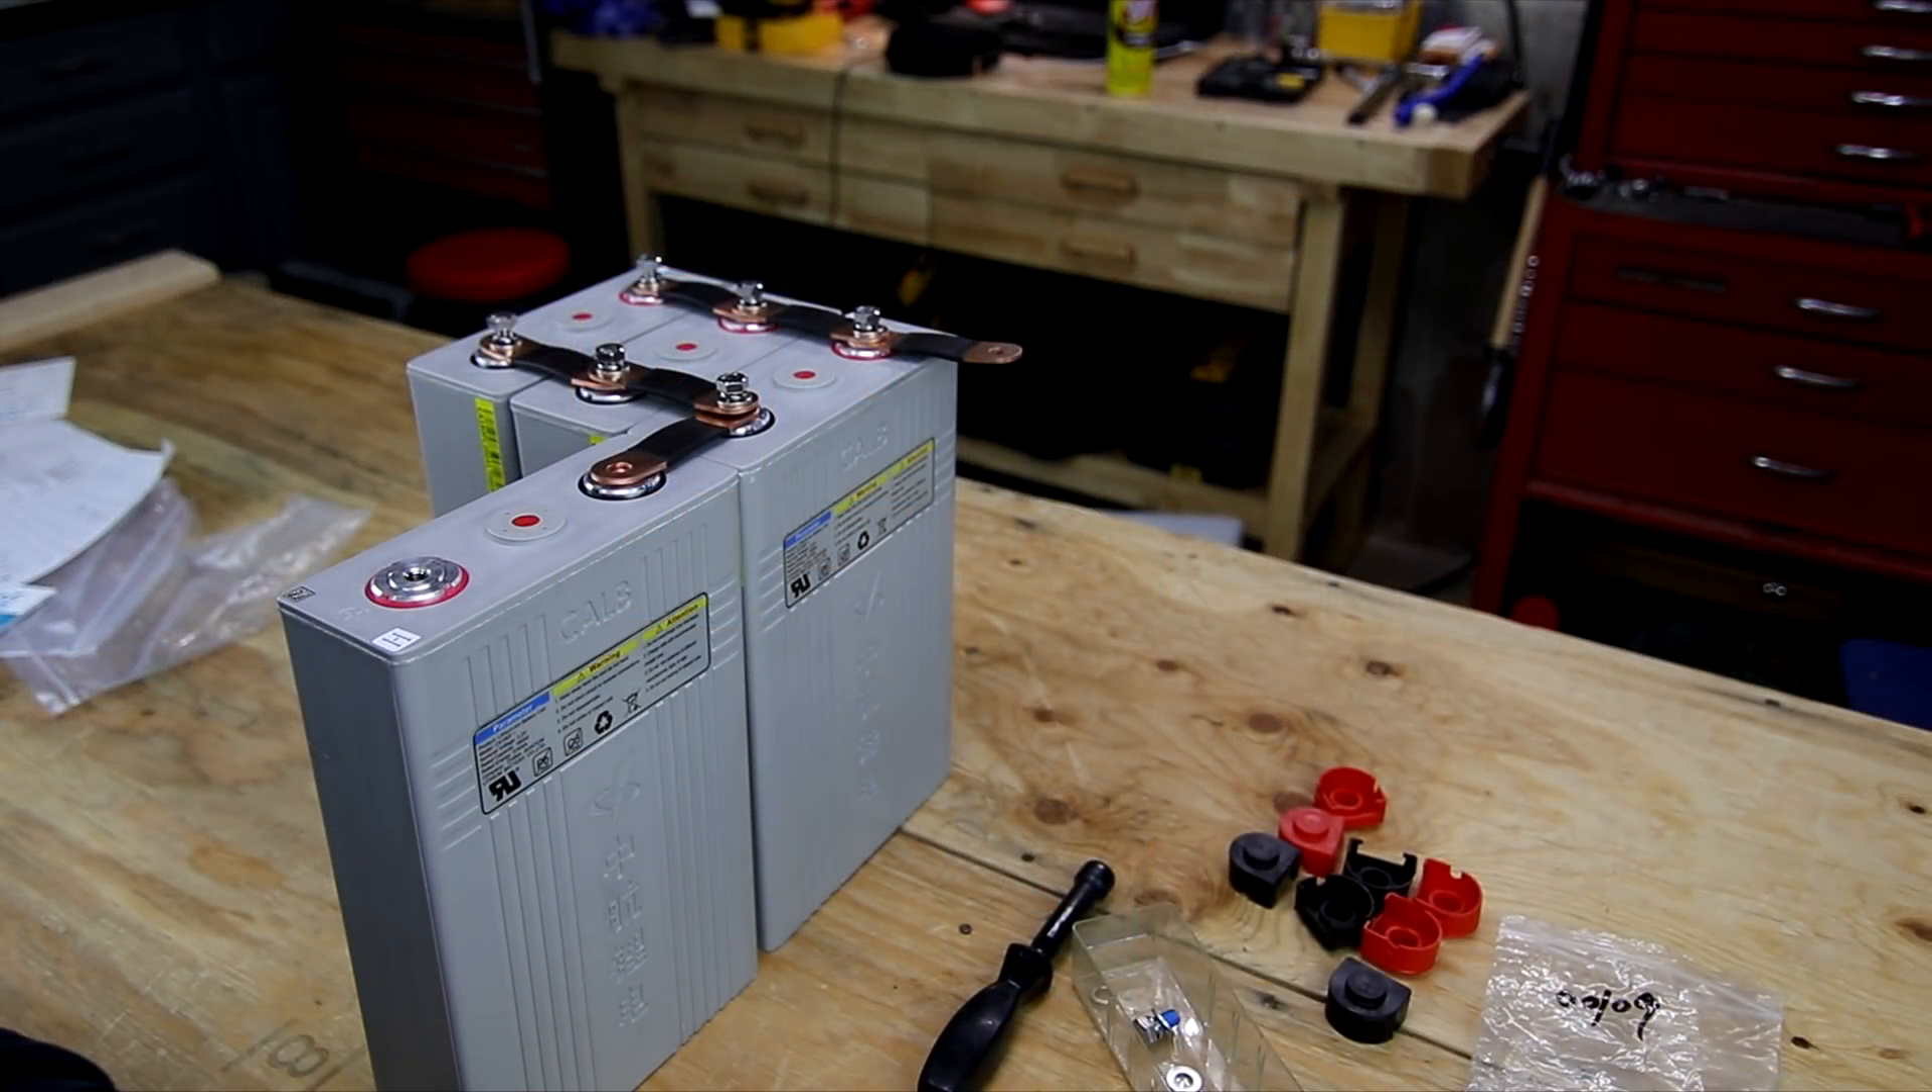Now this connection is the perfect length and the batteries can be right up next to each other.